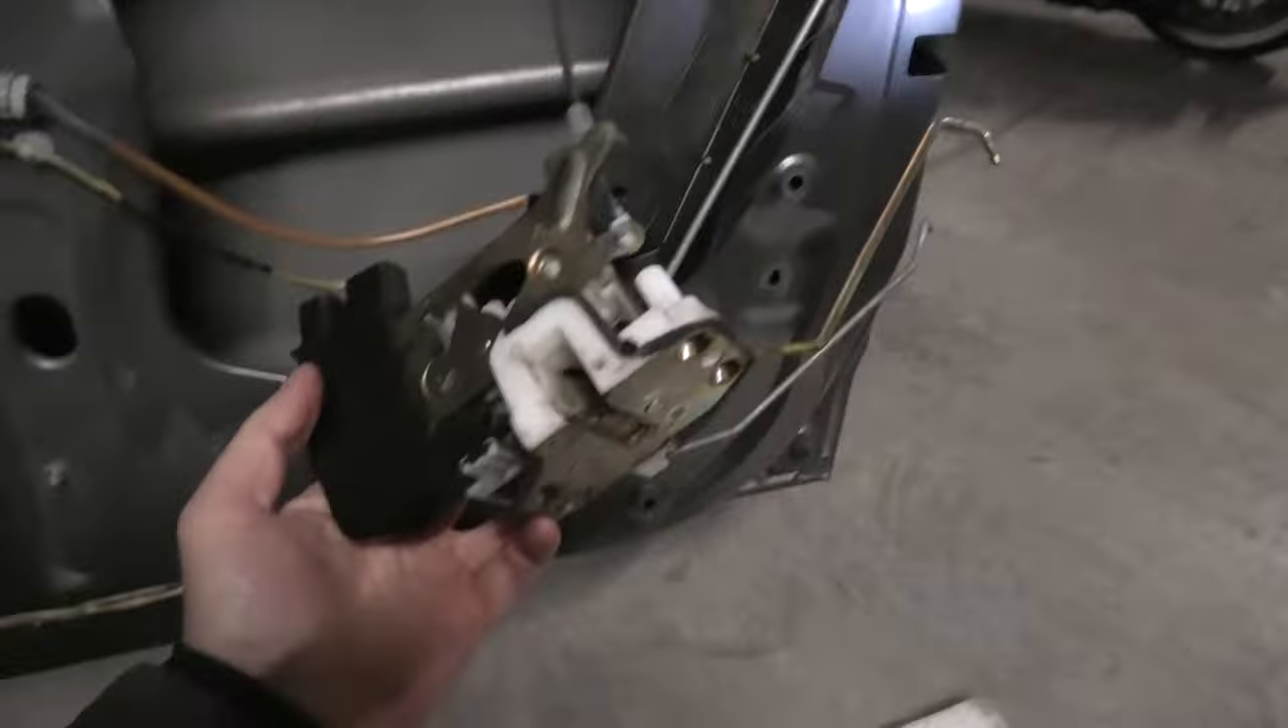All right so we managed to remove the whole mechanism.